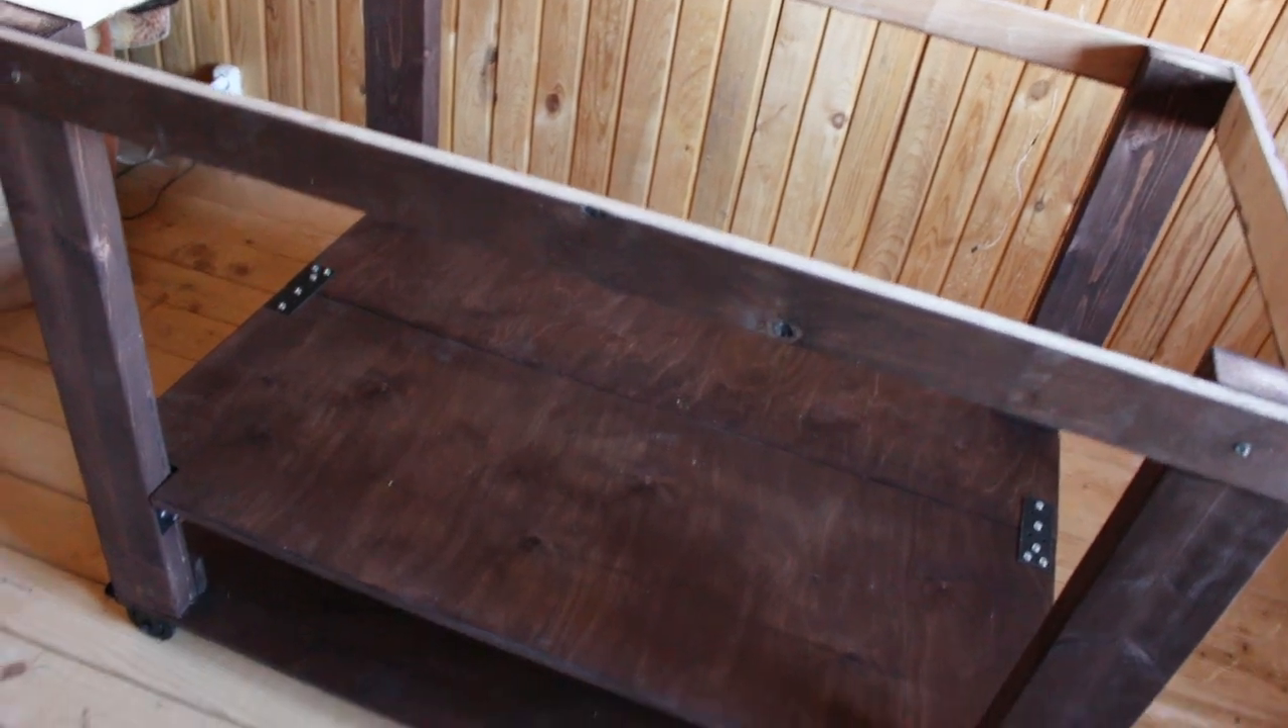Then I placed the first shelf where it was supposed to be and secured it in place.